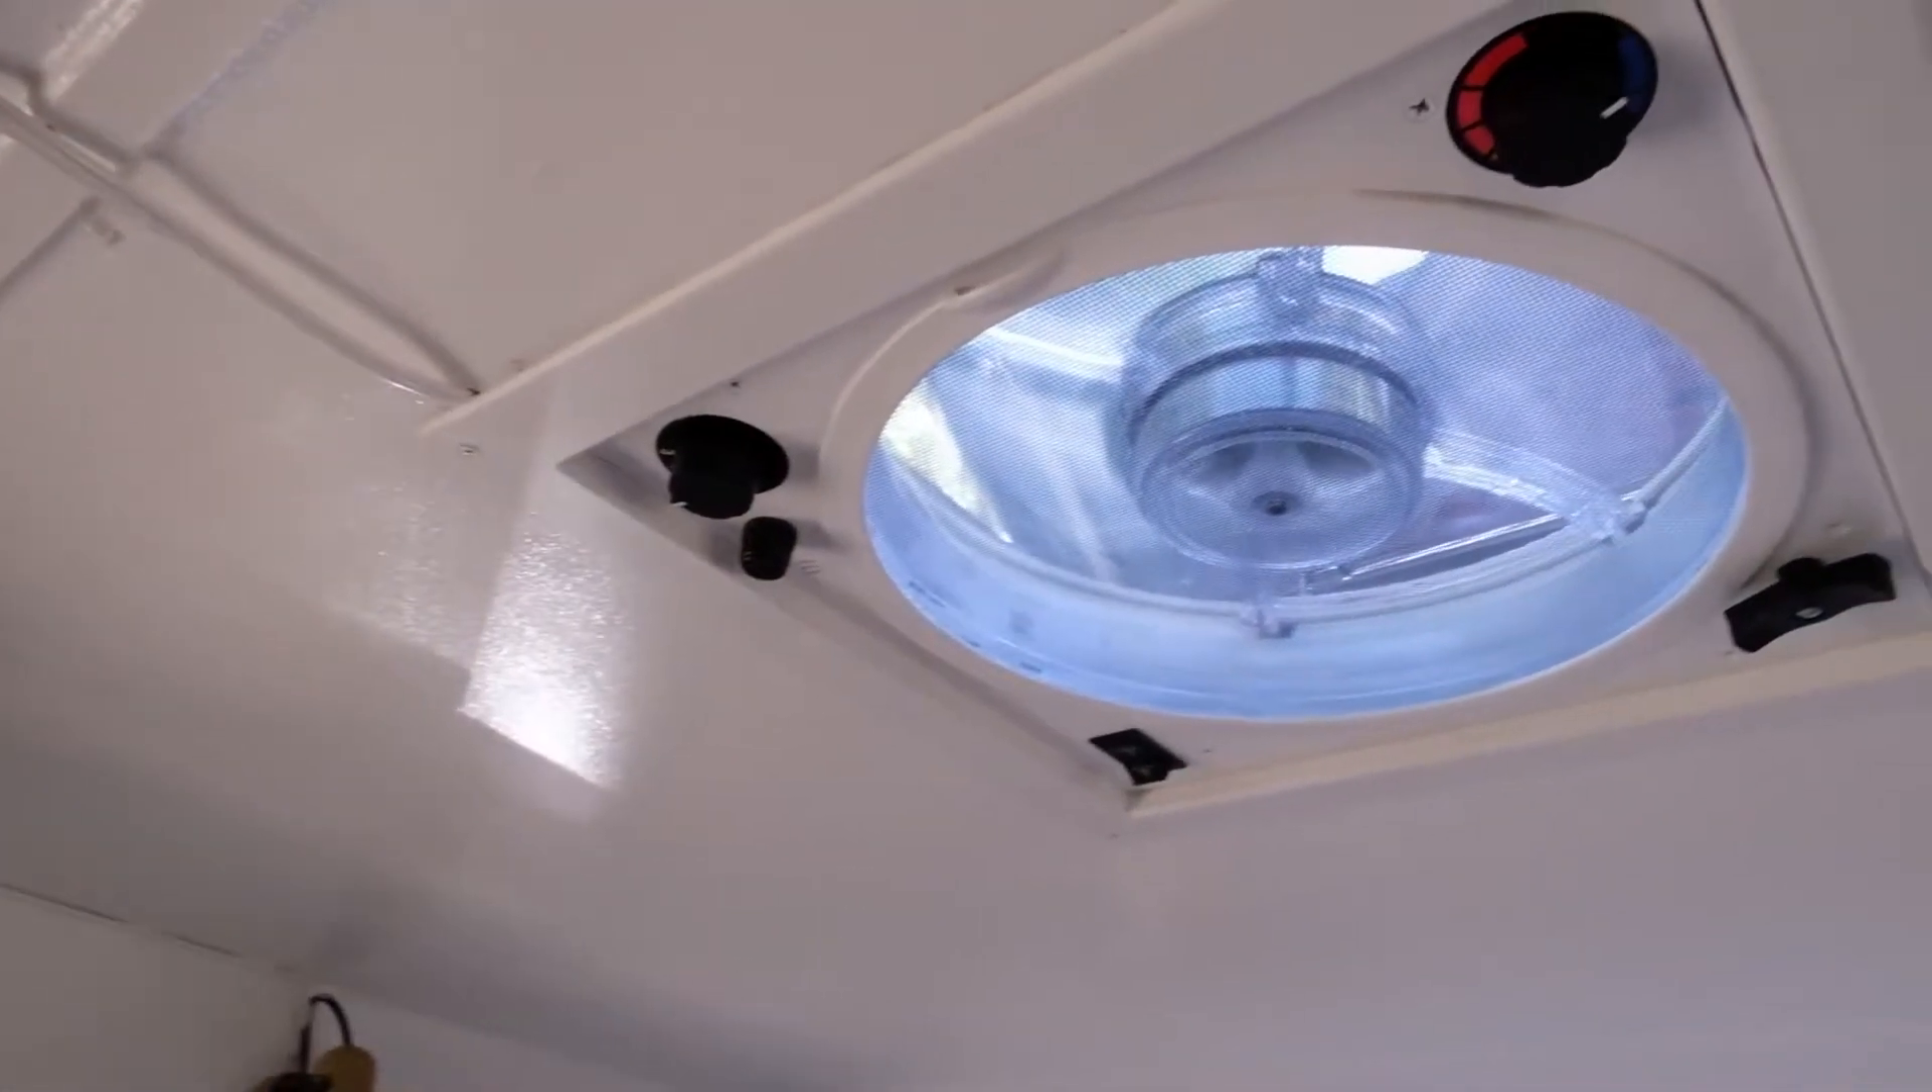Here is the finished product john luke finished installing the fan.